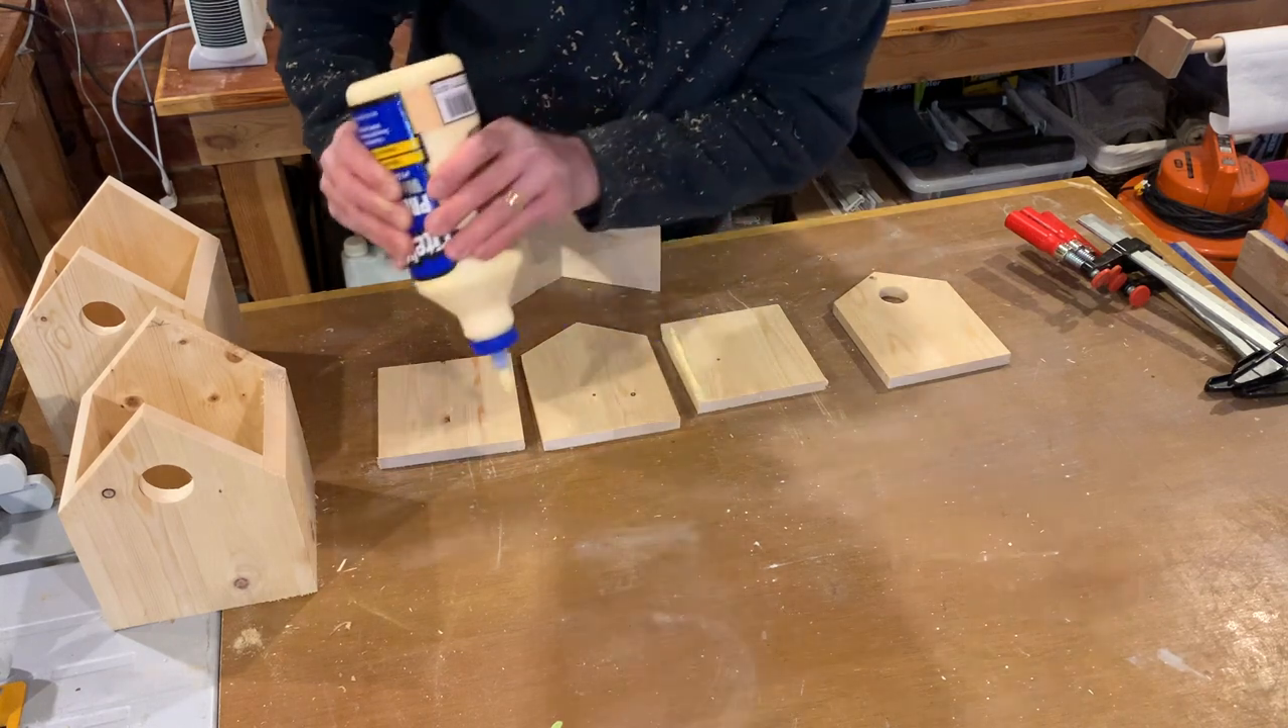As you can see, while I was waiting for those two to glue up, I'd started on a third one, where I'd already put the roof together, and now I've just got to glue the sides.